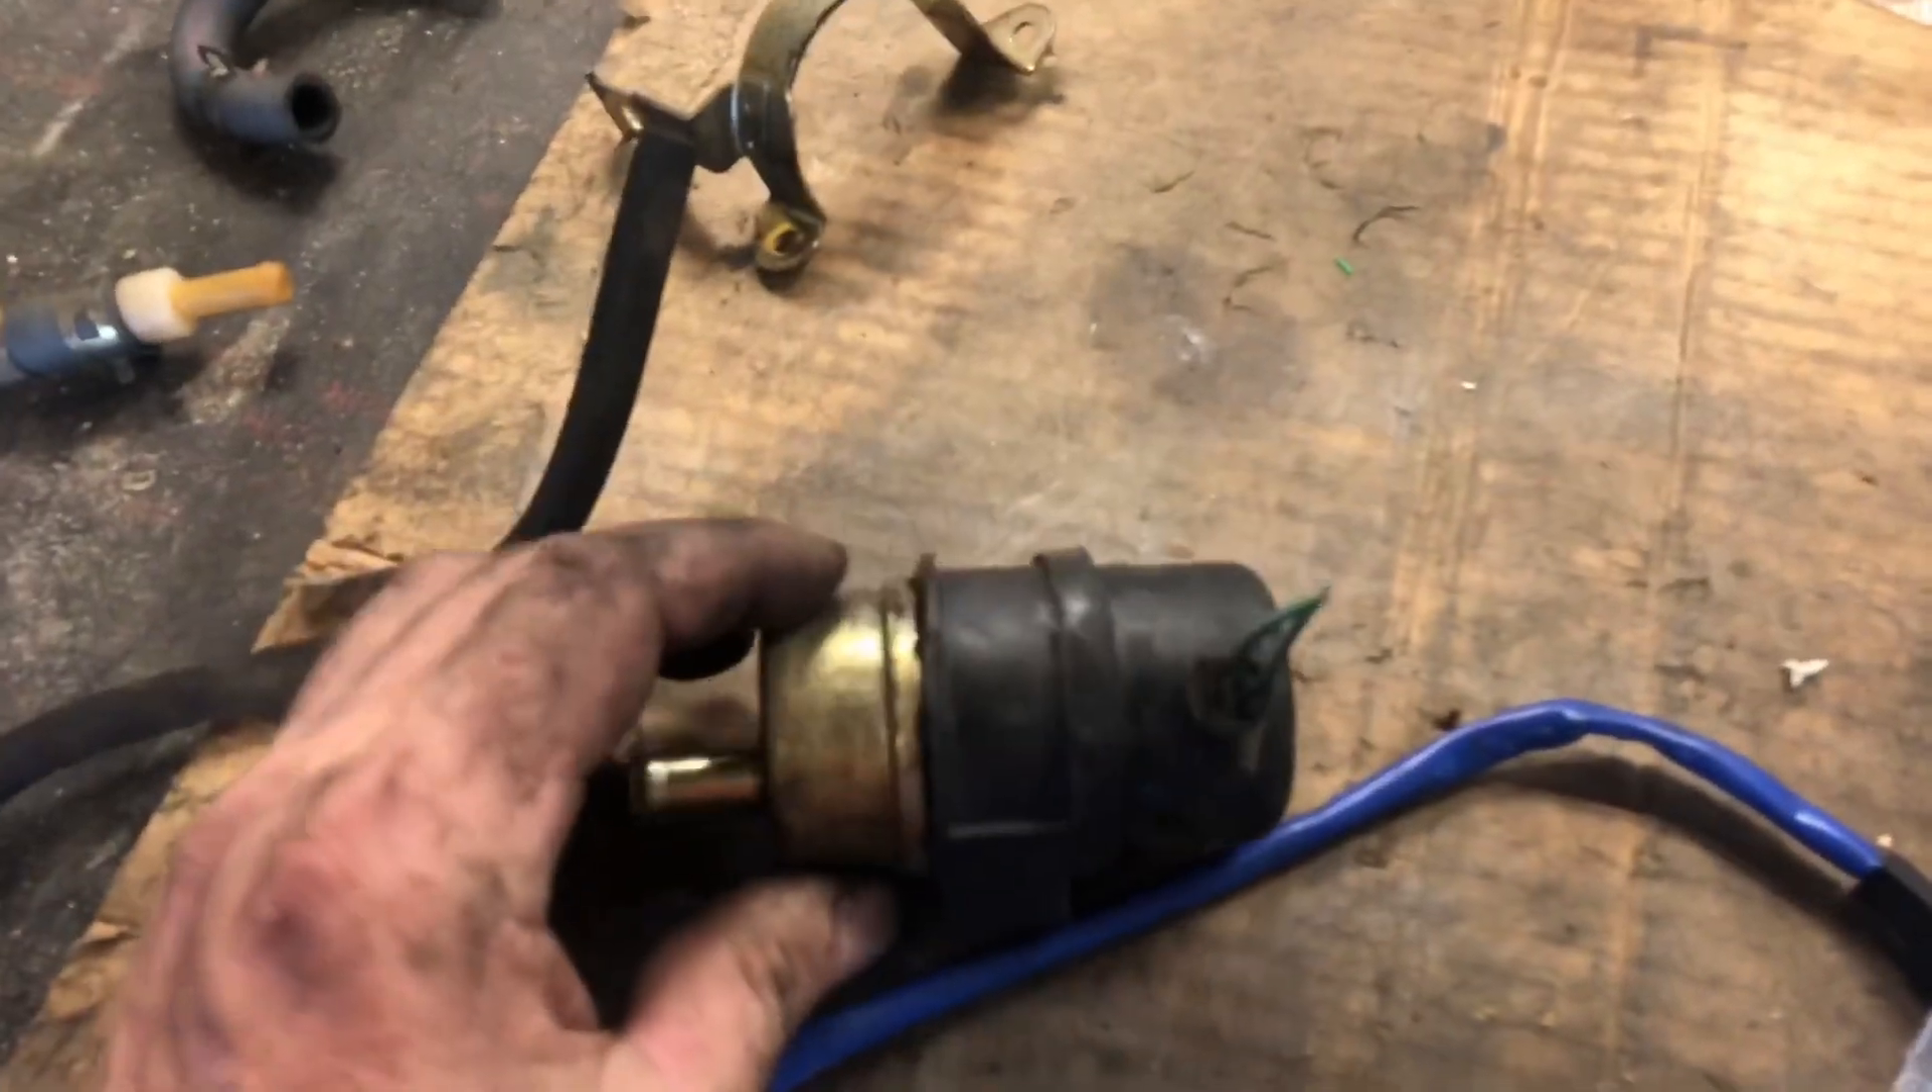I worked my way into here and actually removed the old fuel pump.